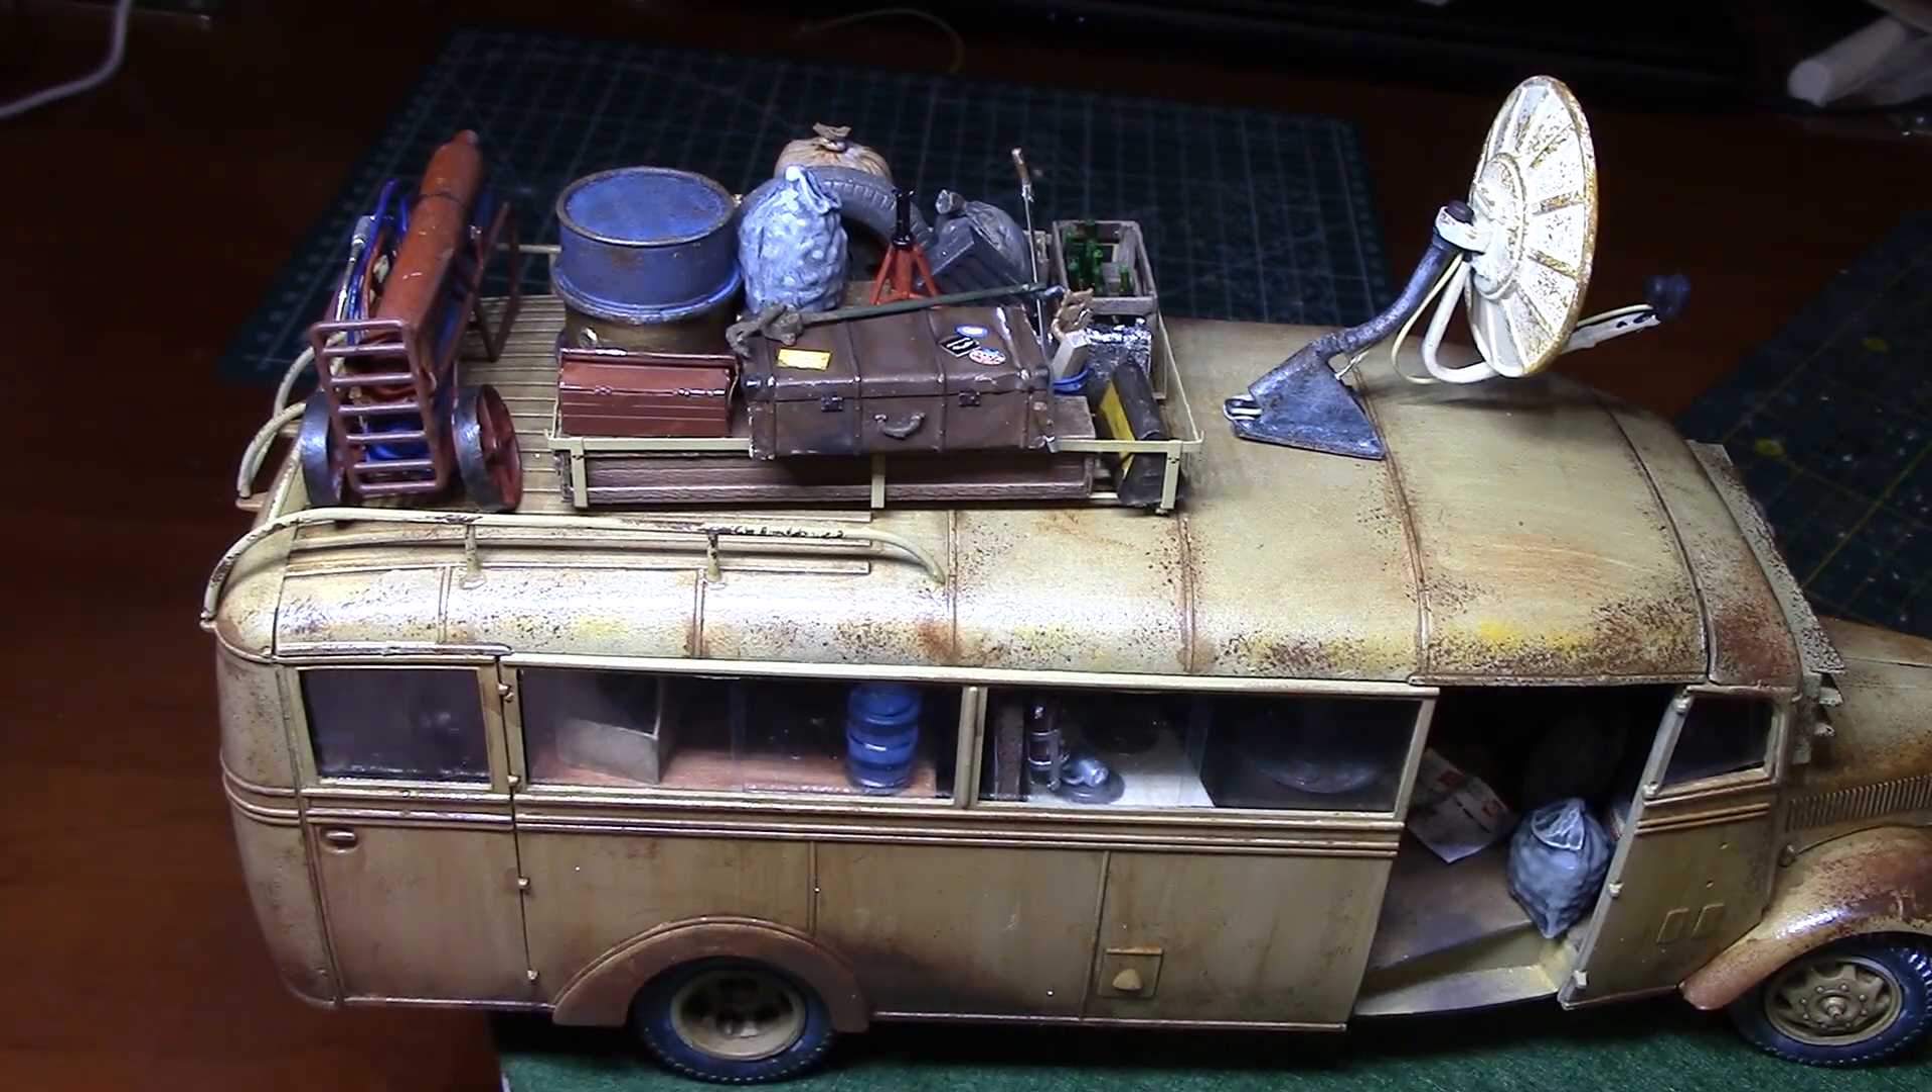А так, в принципе, практически весь багажник, который нам предлагал Роден, поставил на свое место.